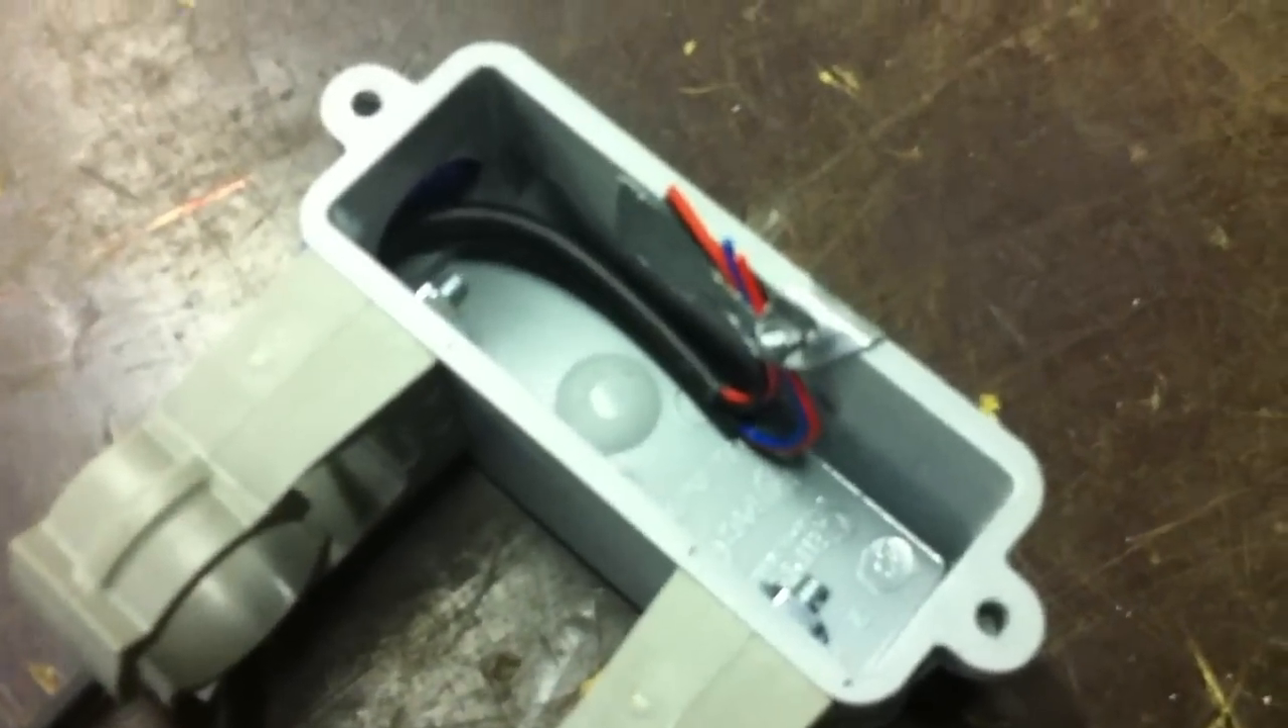I have the wires tucked down to the bottom and ready to go, so they won't be interfering with anything else after the epoxy dries.